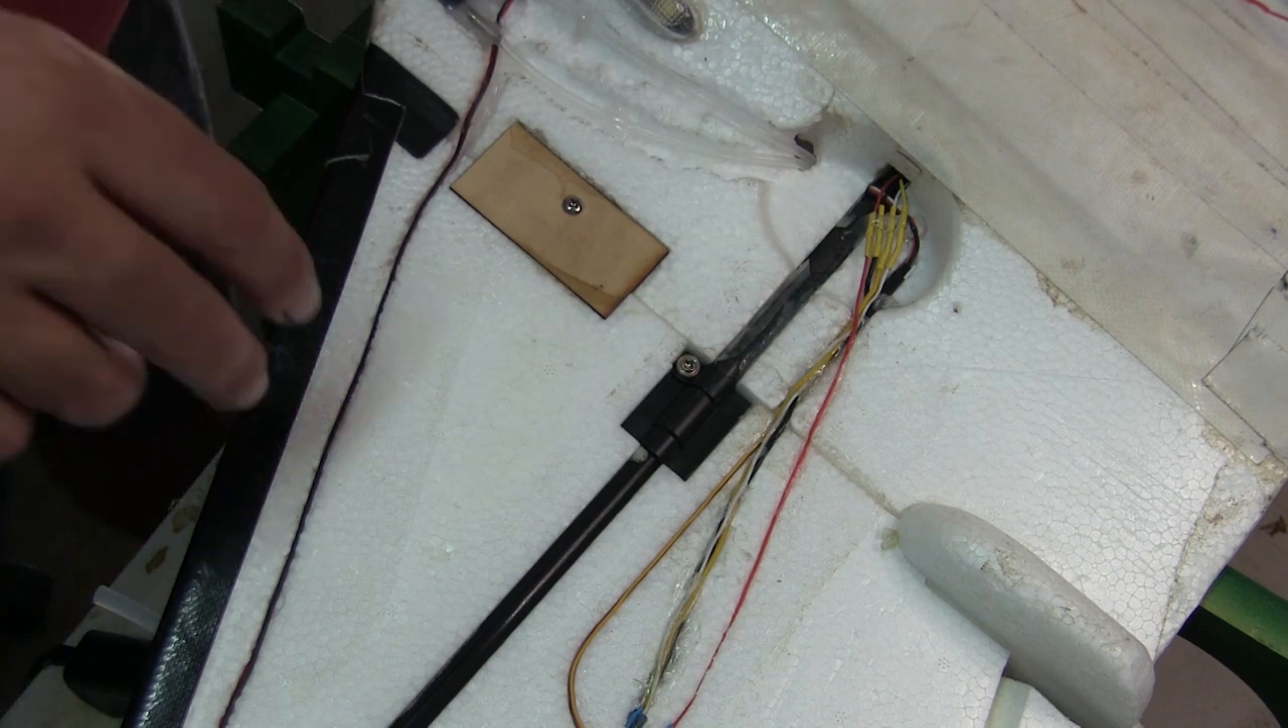All right so that's all my wiring basically routed in into into position.